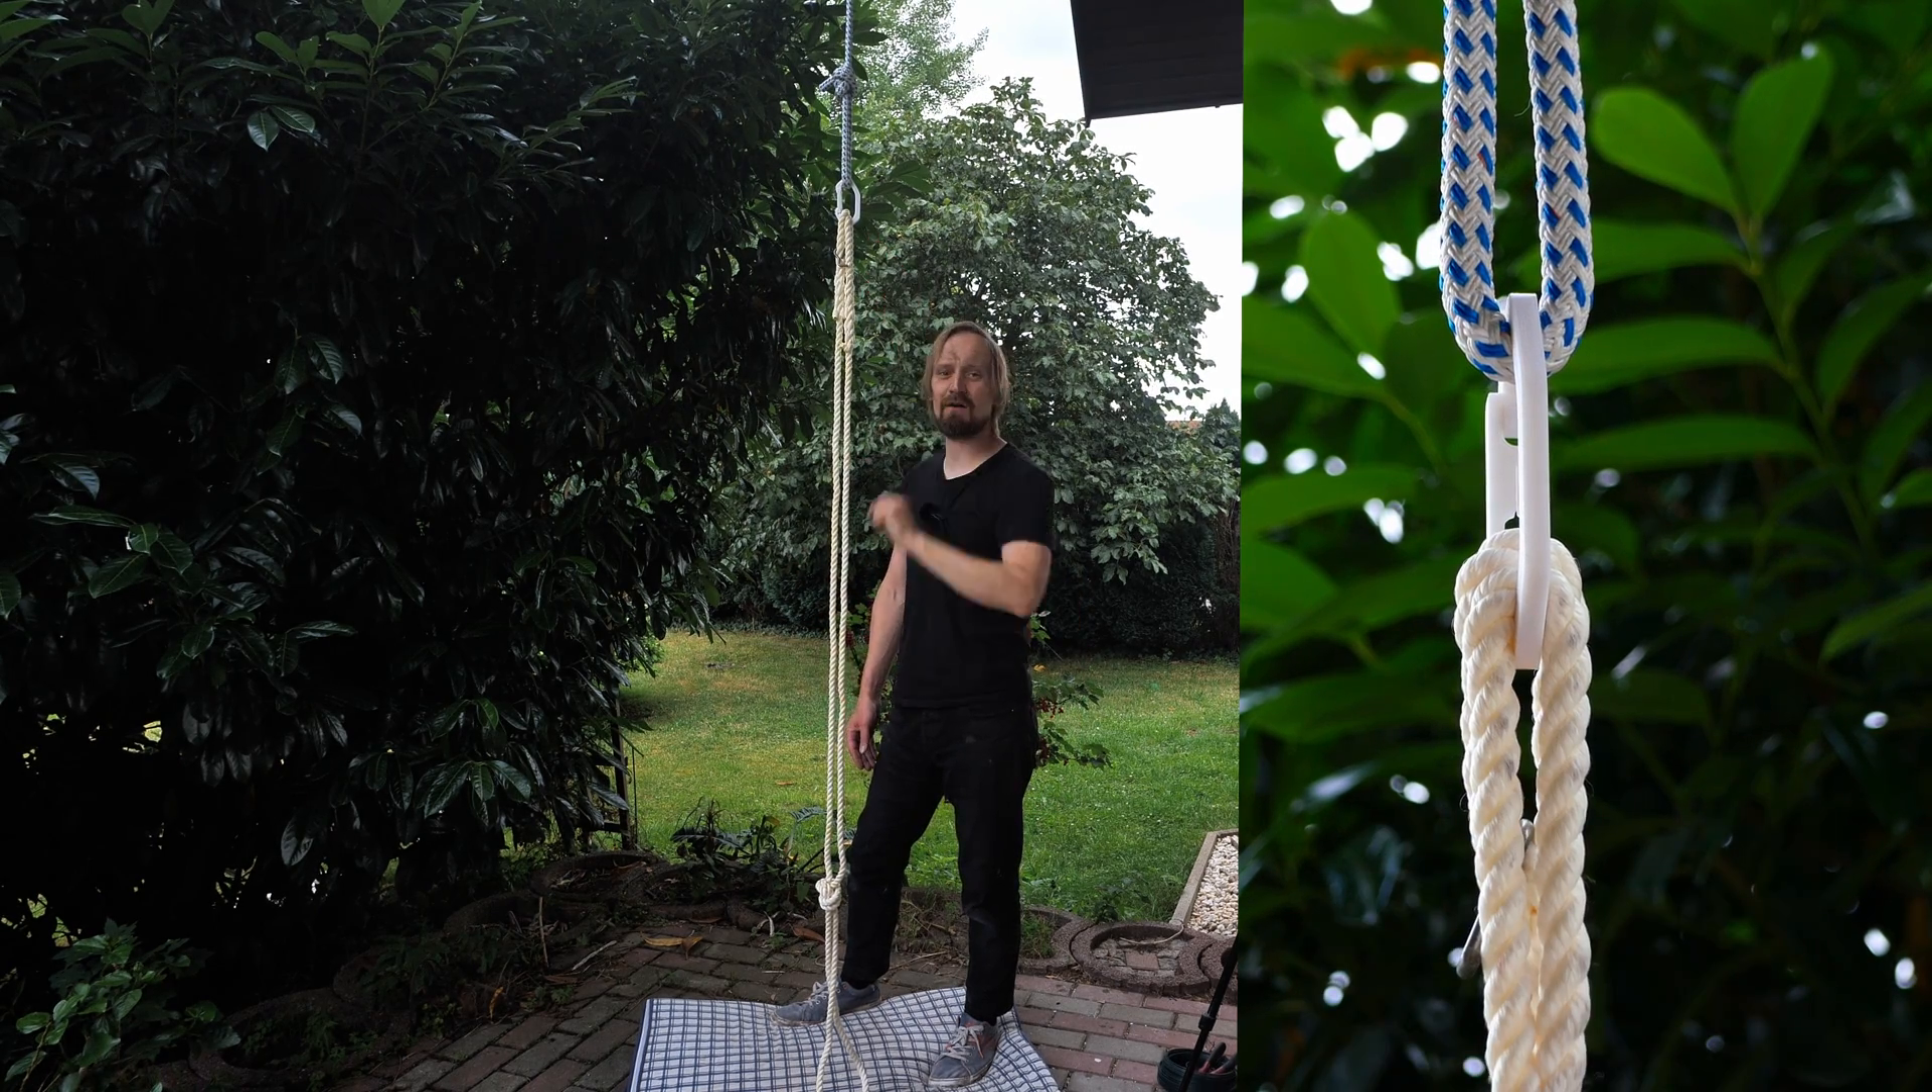I hooked another rope for the carabiner which is now here i made a little loop.